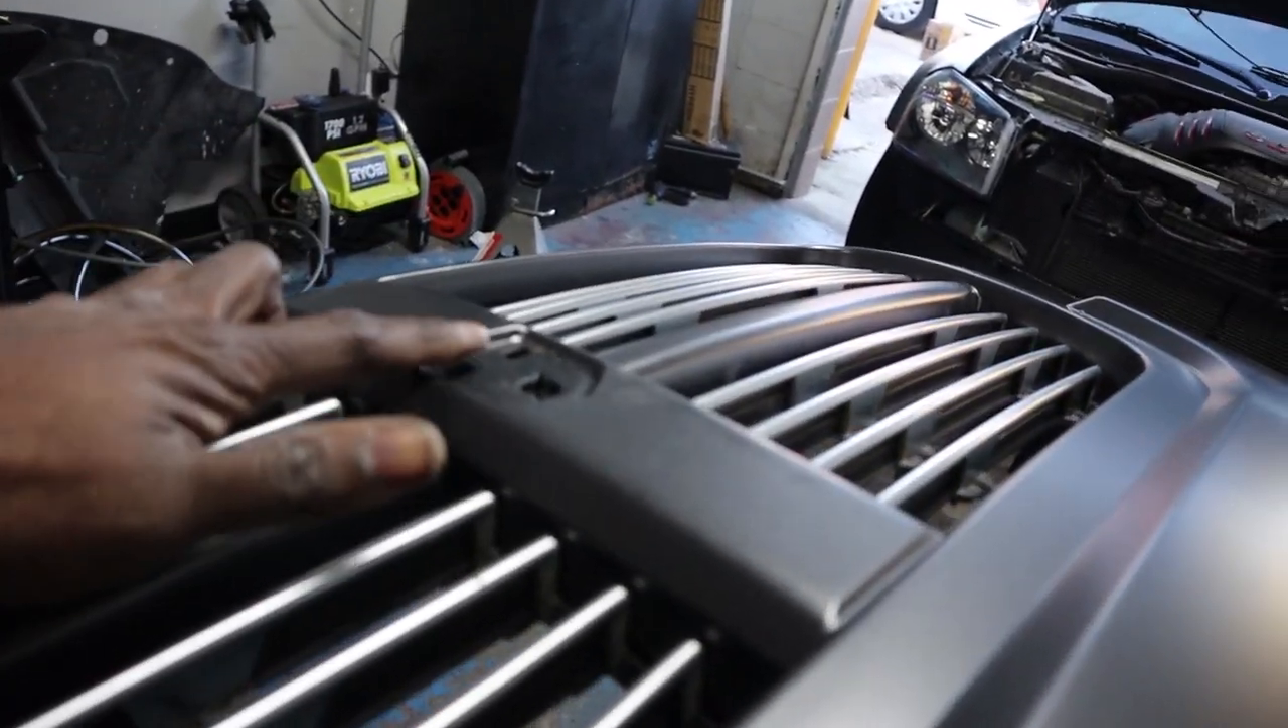I went ahead and got a brand new front bumper and inserted an old grill we had laying around and all I need to do is add the emblem.